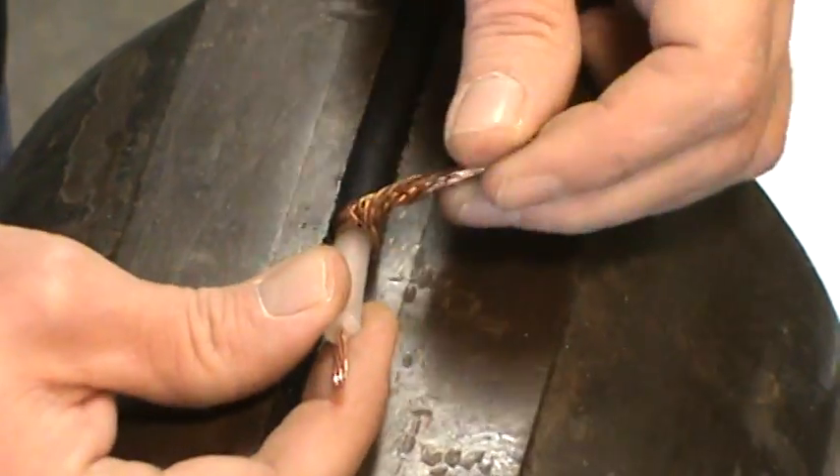Okay, and there's the coaxial cable split. Separated.